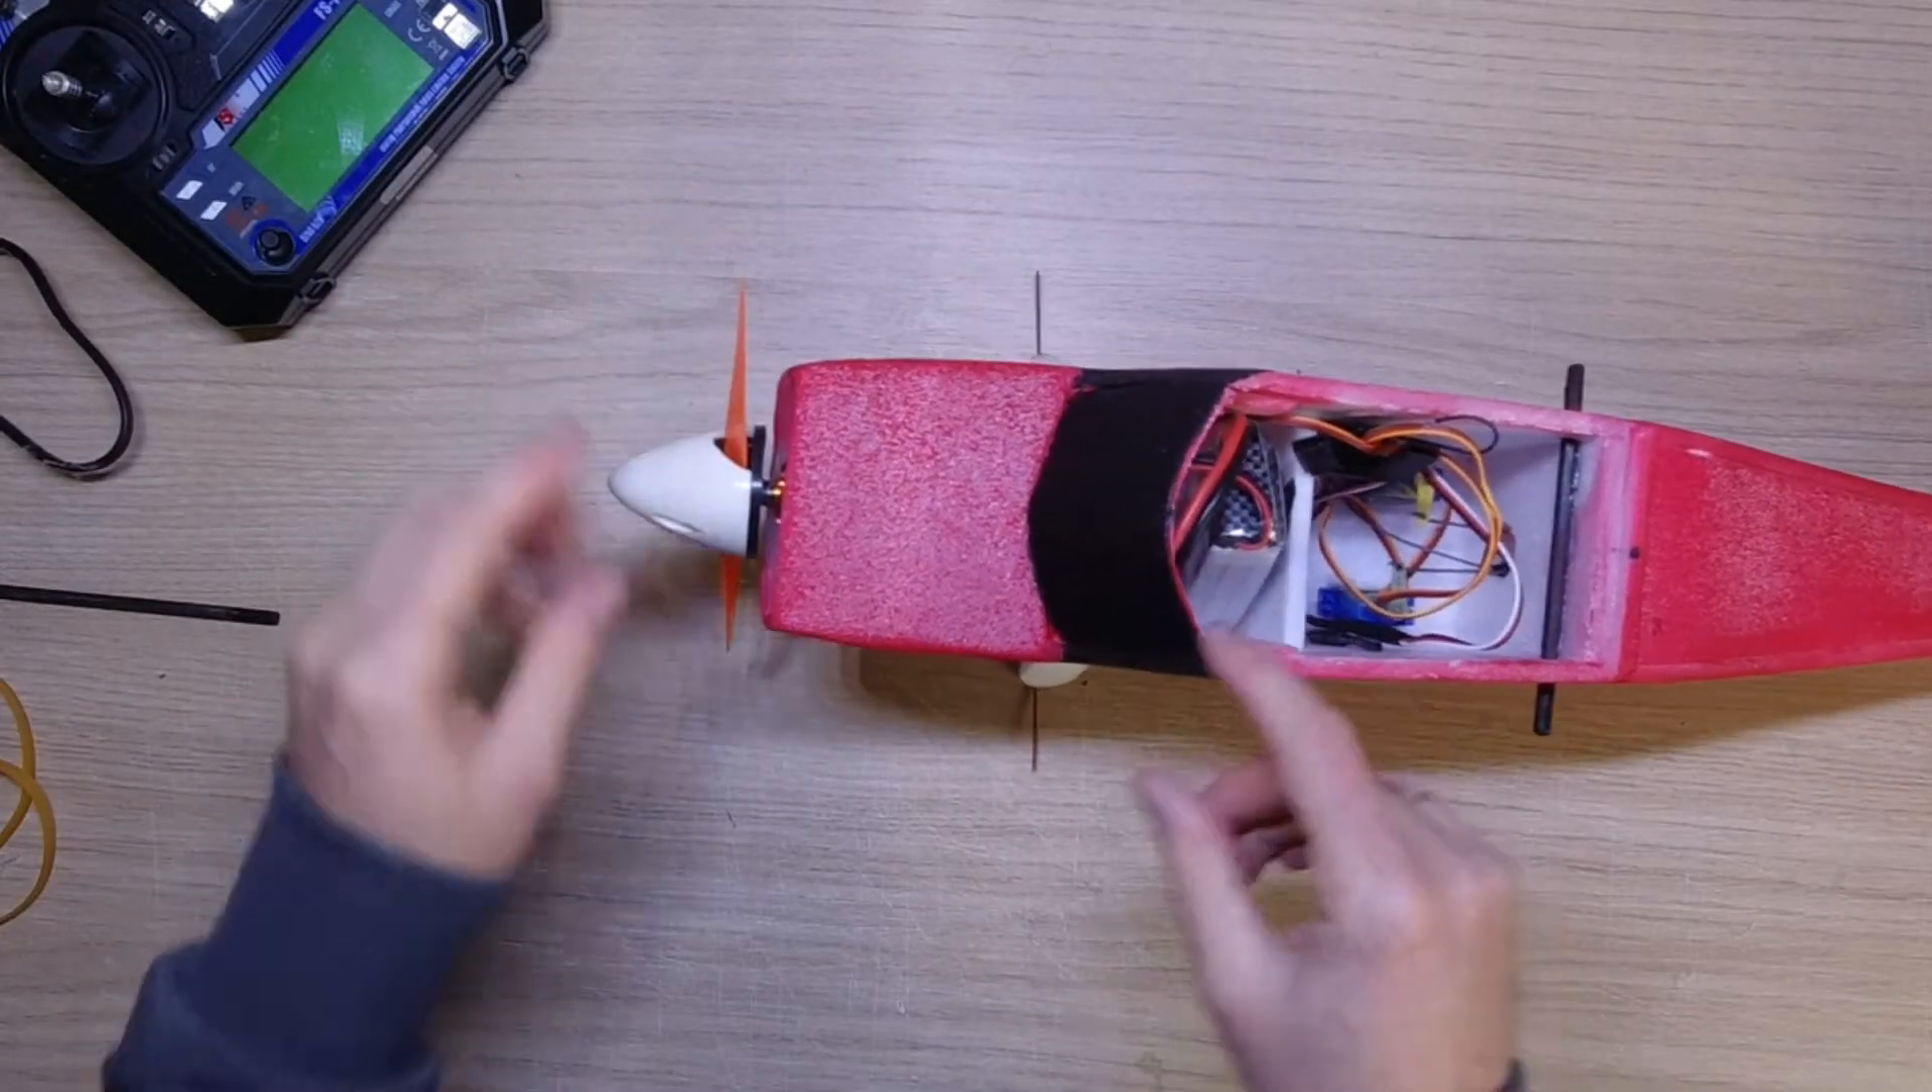J'ai fixé mon cône avec mon hélice.